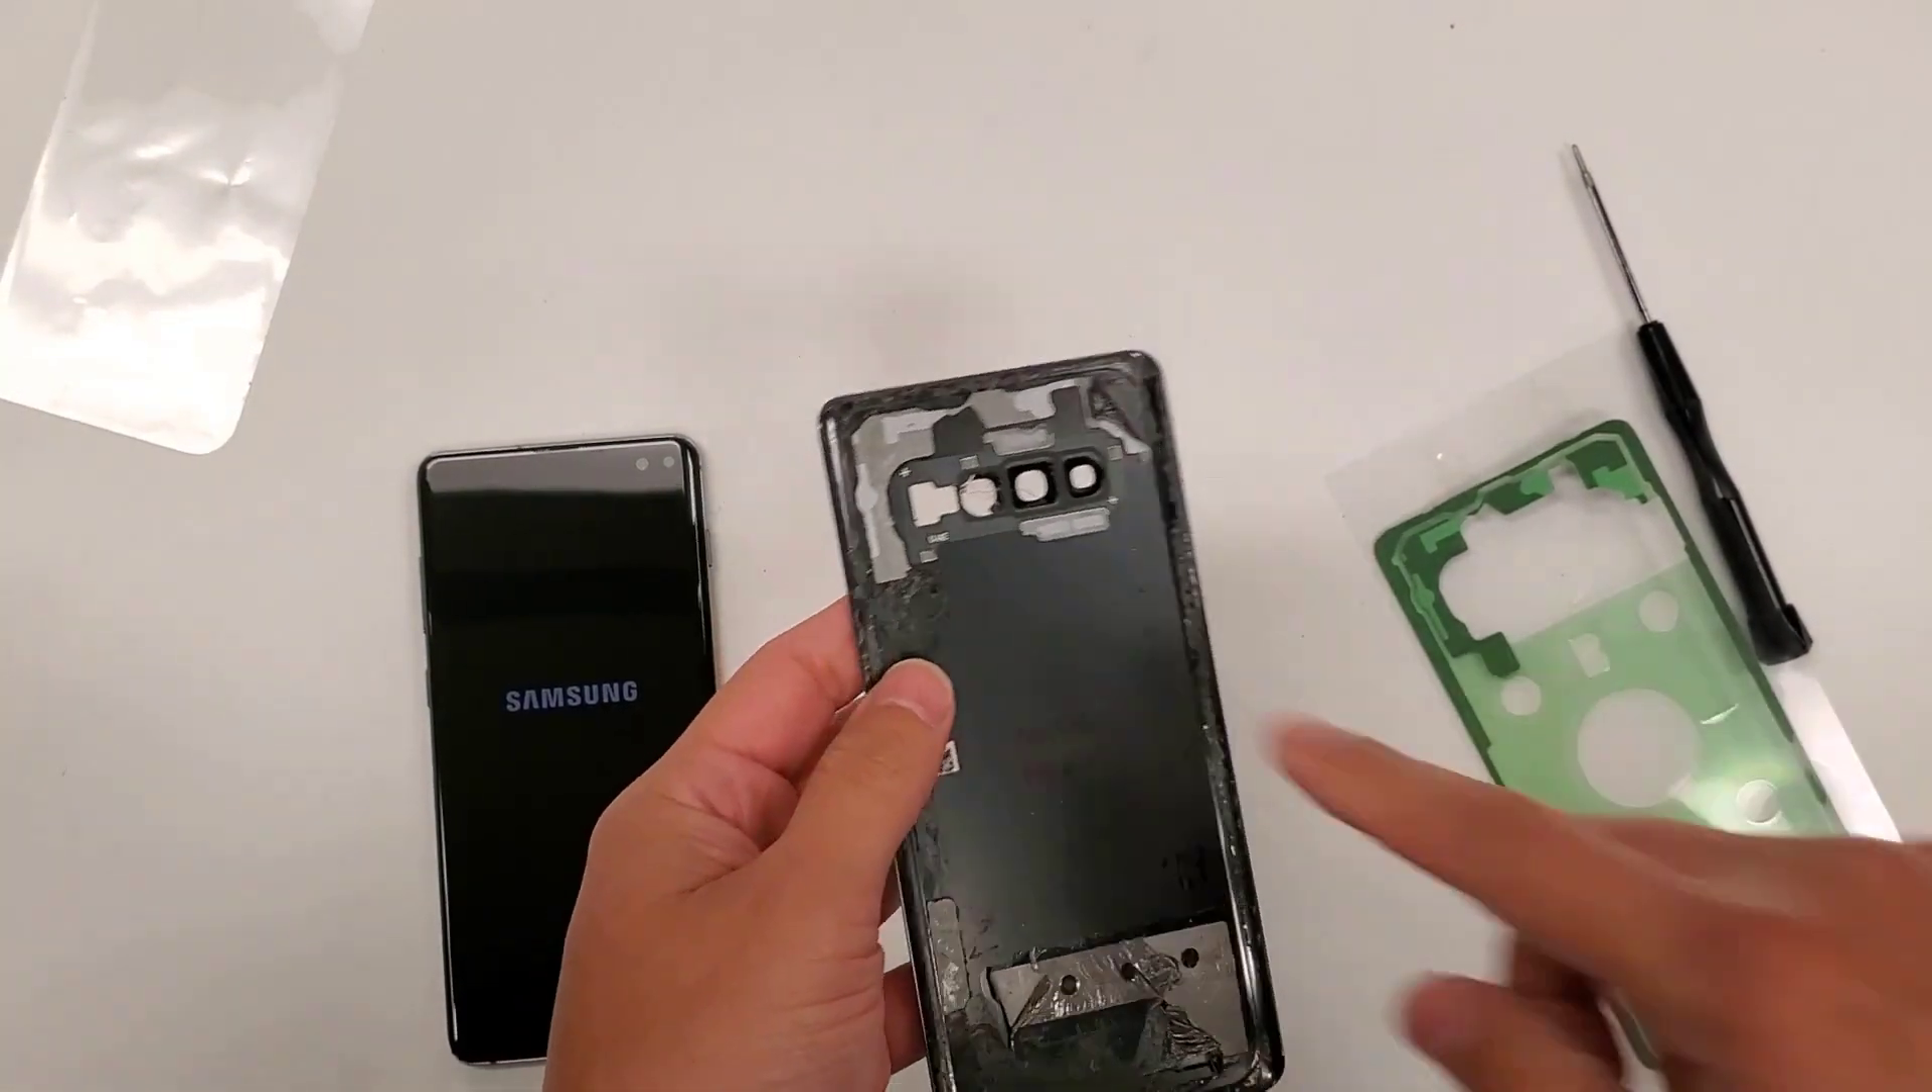All we have left is to put the back cover on.